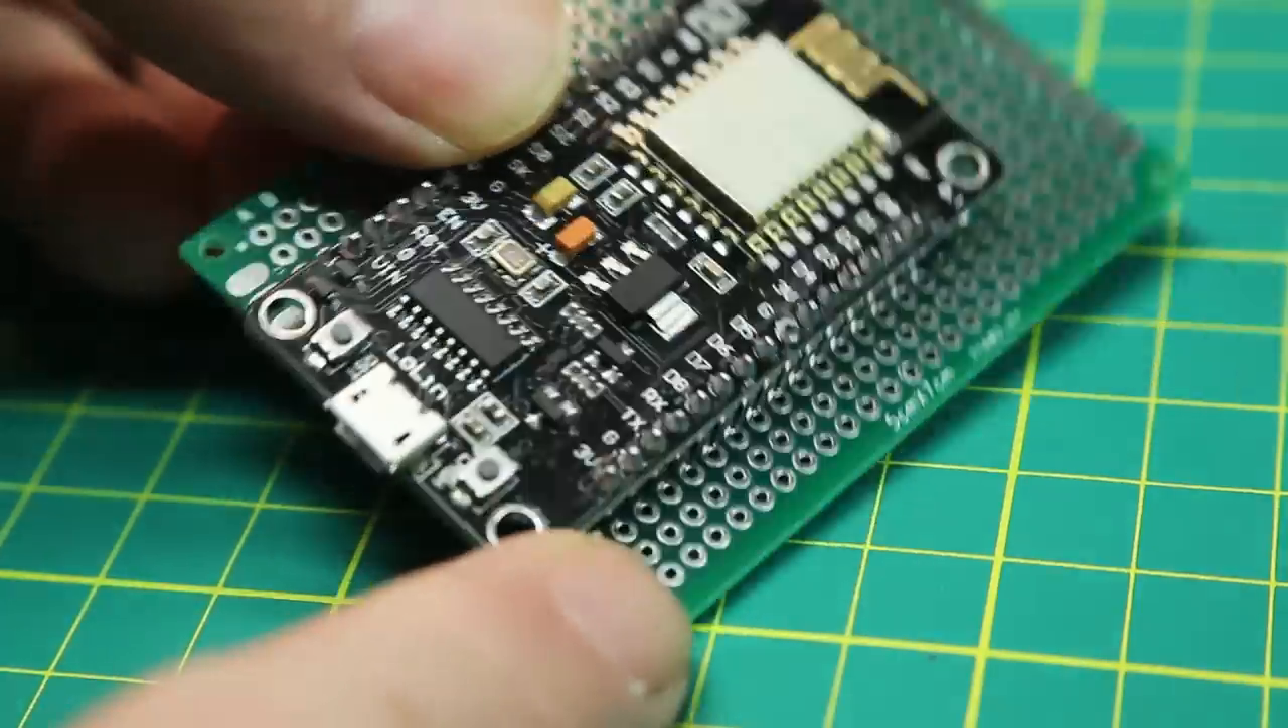All right gone ahead and taken the perf board and set our esp8266 into it.